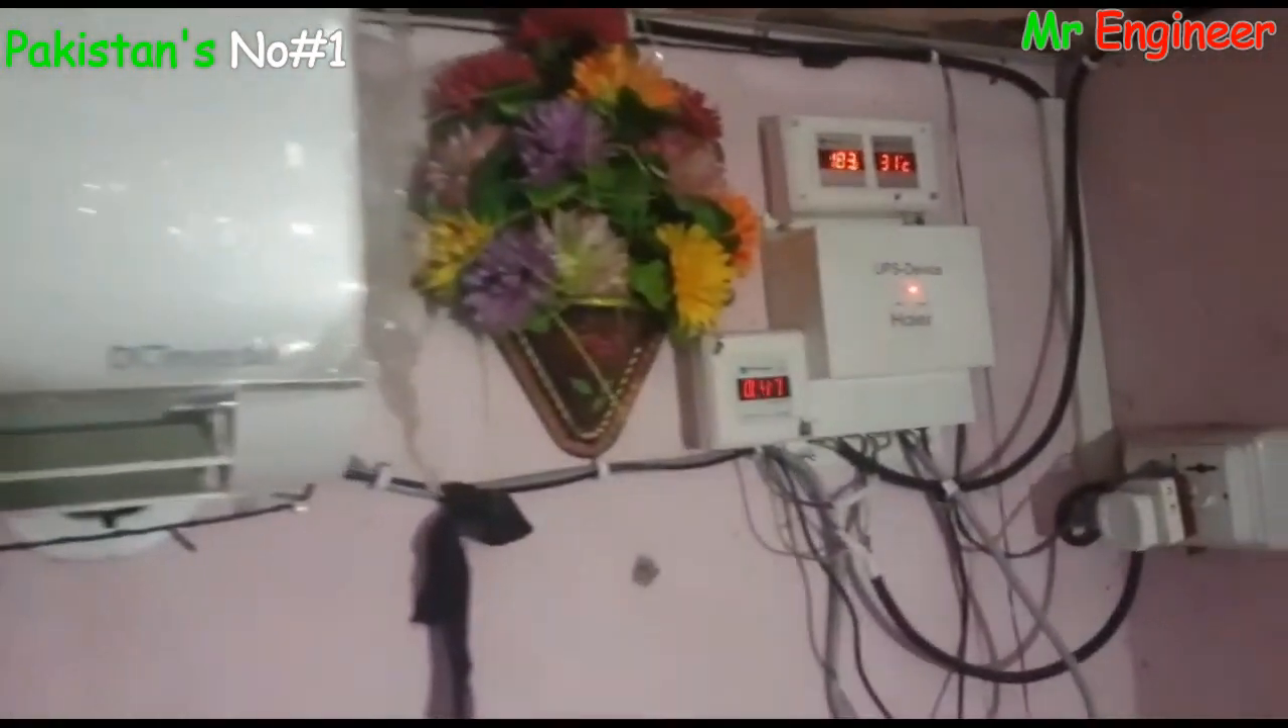وولٹ میٹر لگا دیا ہے ٹمپریچر میٹر لگا دیا ہے اور اسی کے ساتھ ہم نے امپیر میٹر کو بھی لگا دیا ہے۔